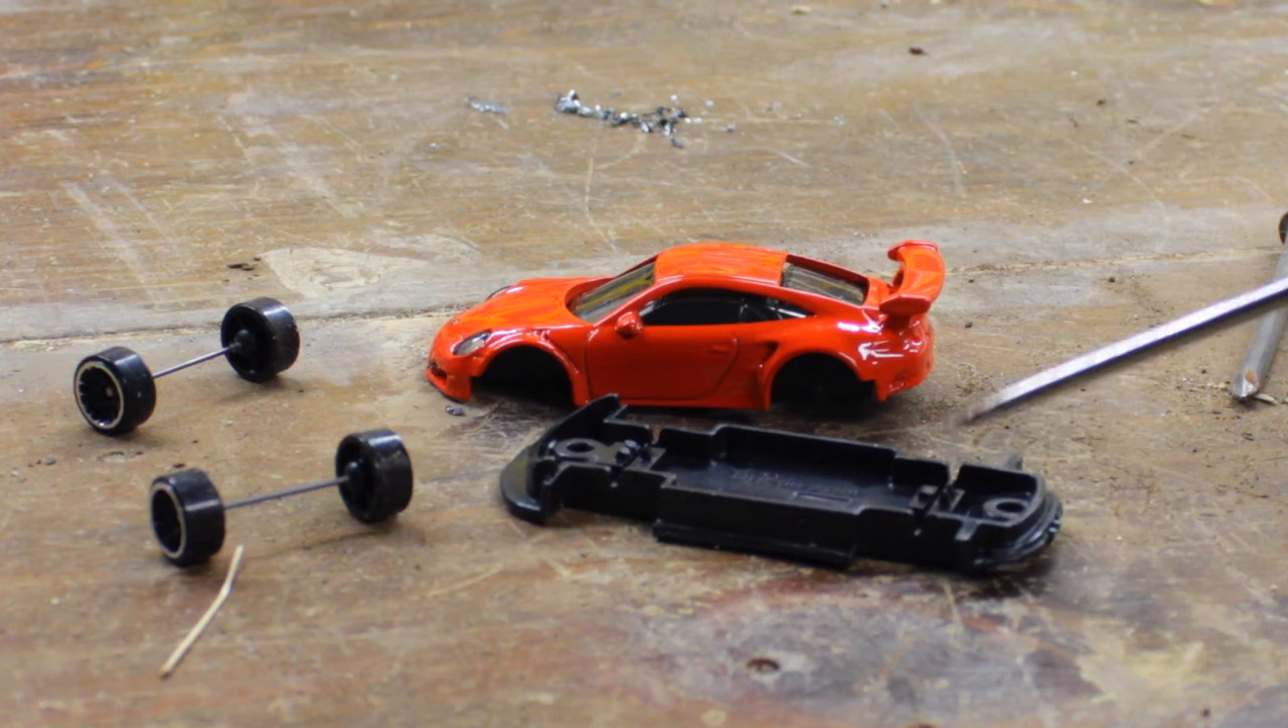Alright, now I have the car apart.